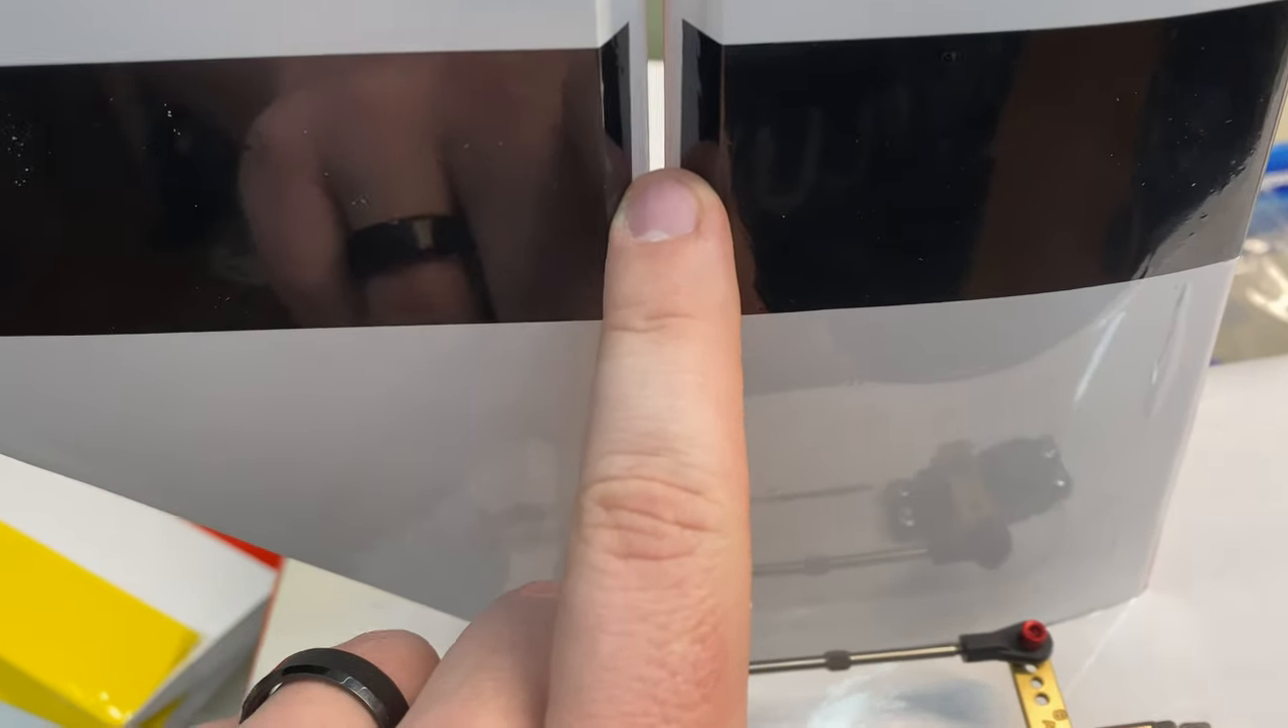You can tell here I've got like a two and a half millimeter gap at the hinge line so I don't want any air getting through there and causing flutter.